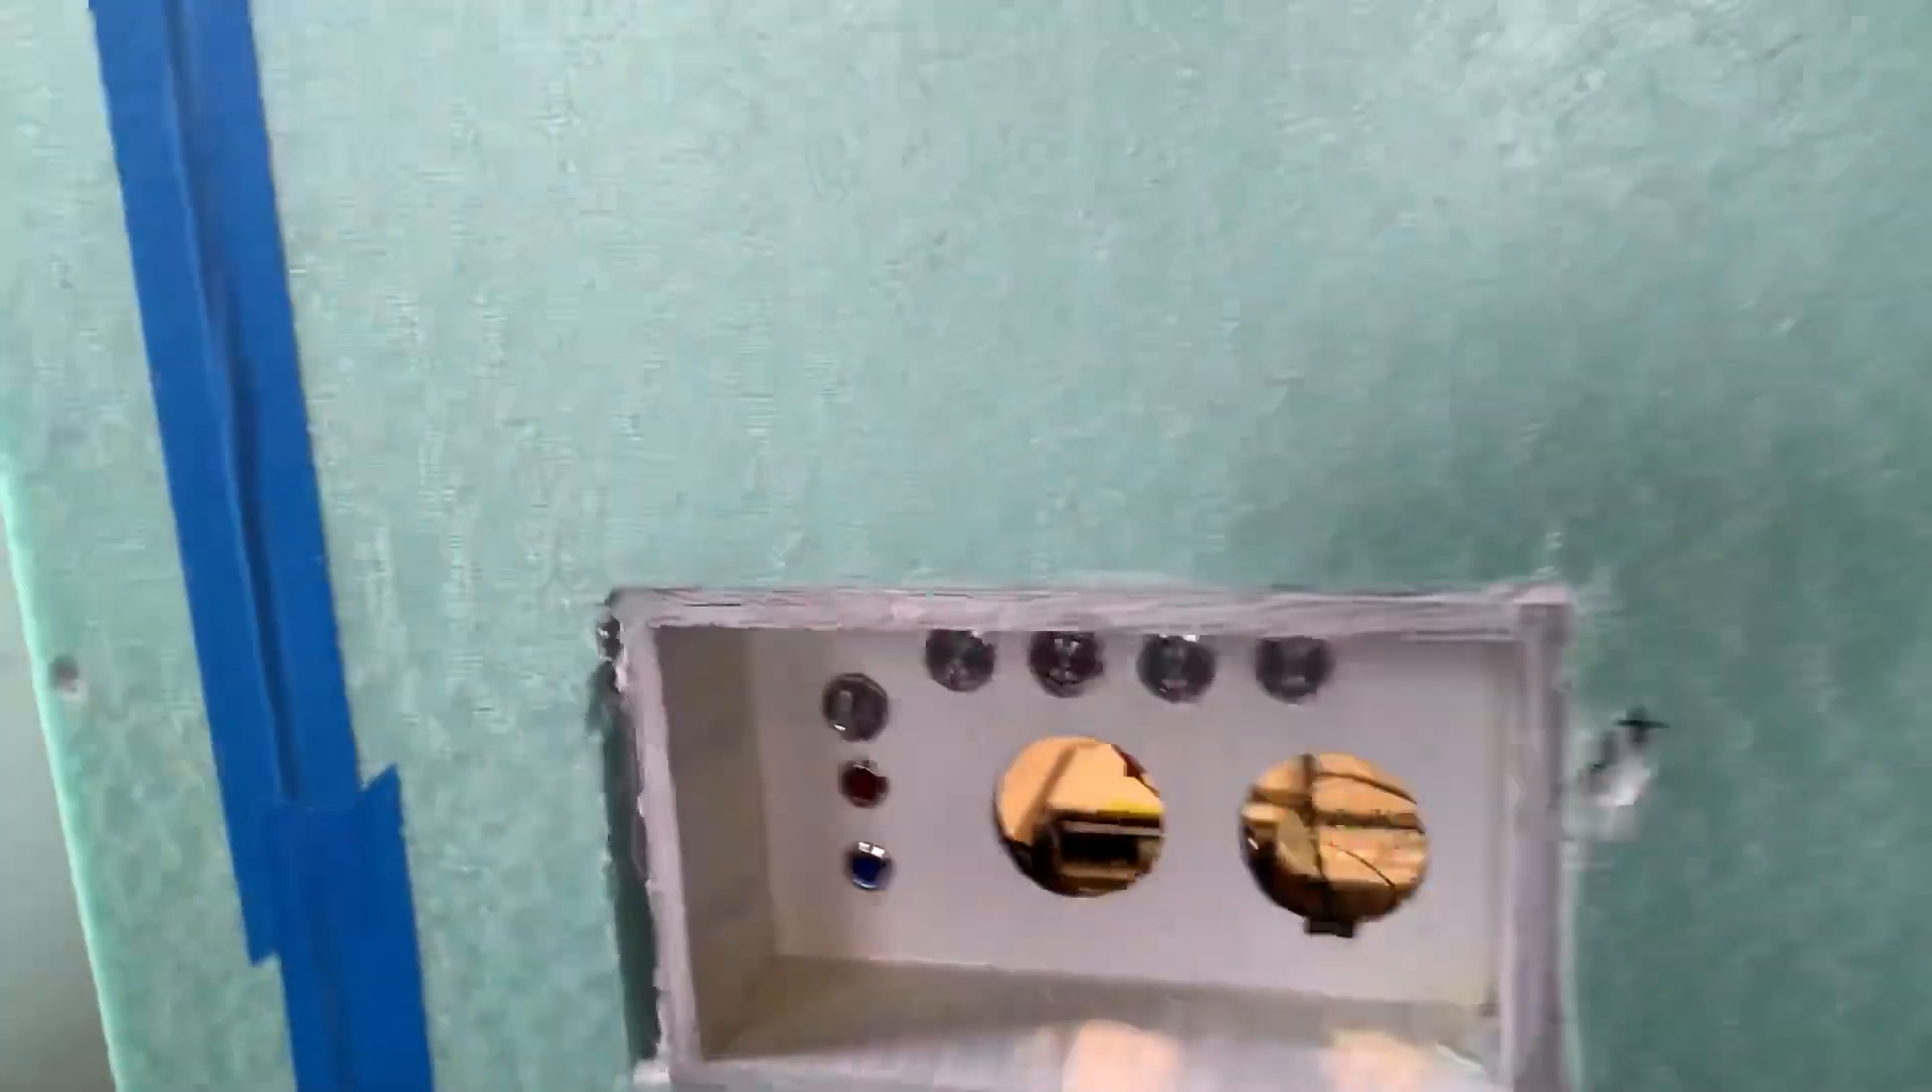And then up front here, I have this mounted. I have all my switches mounted.